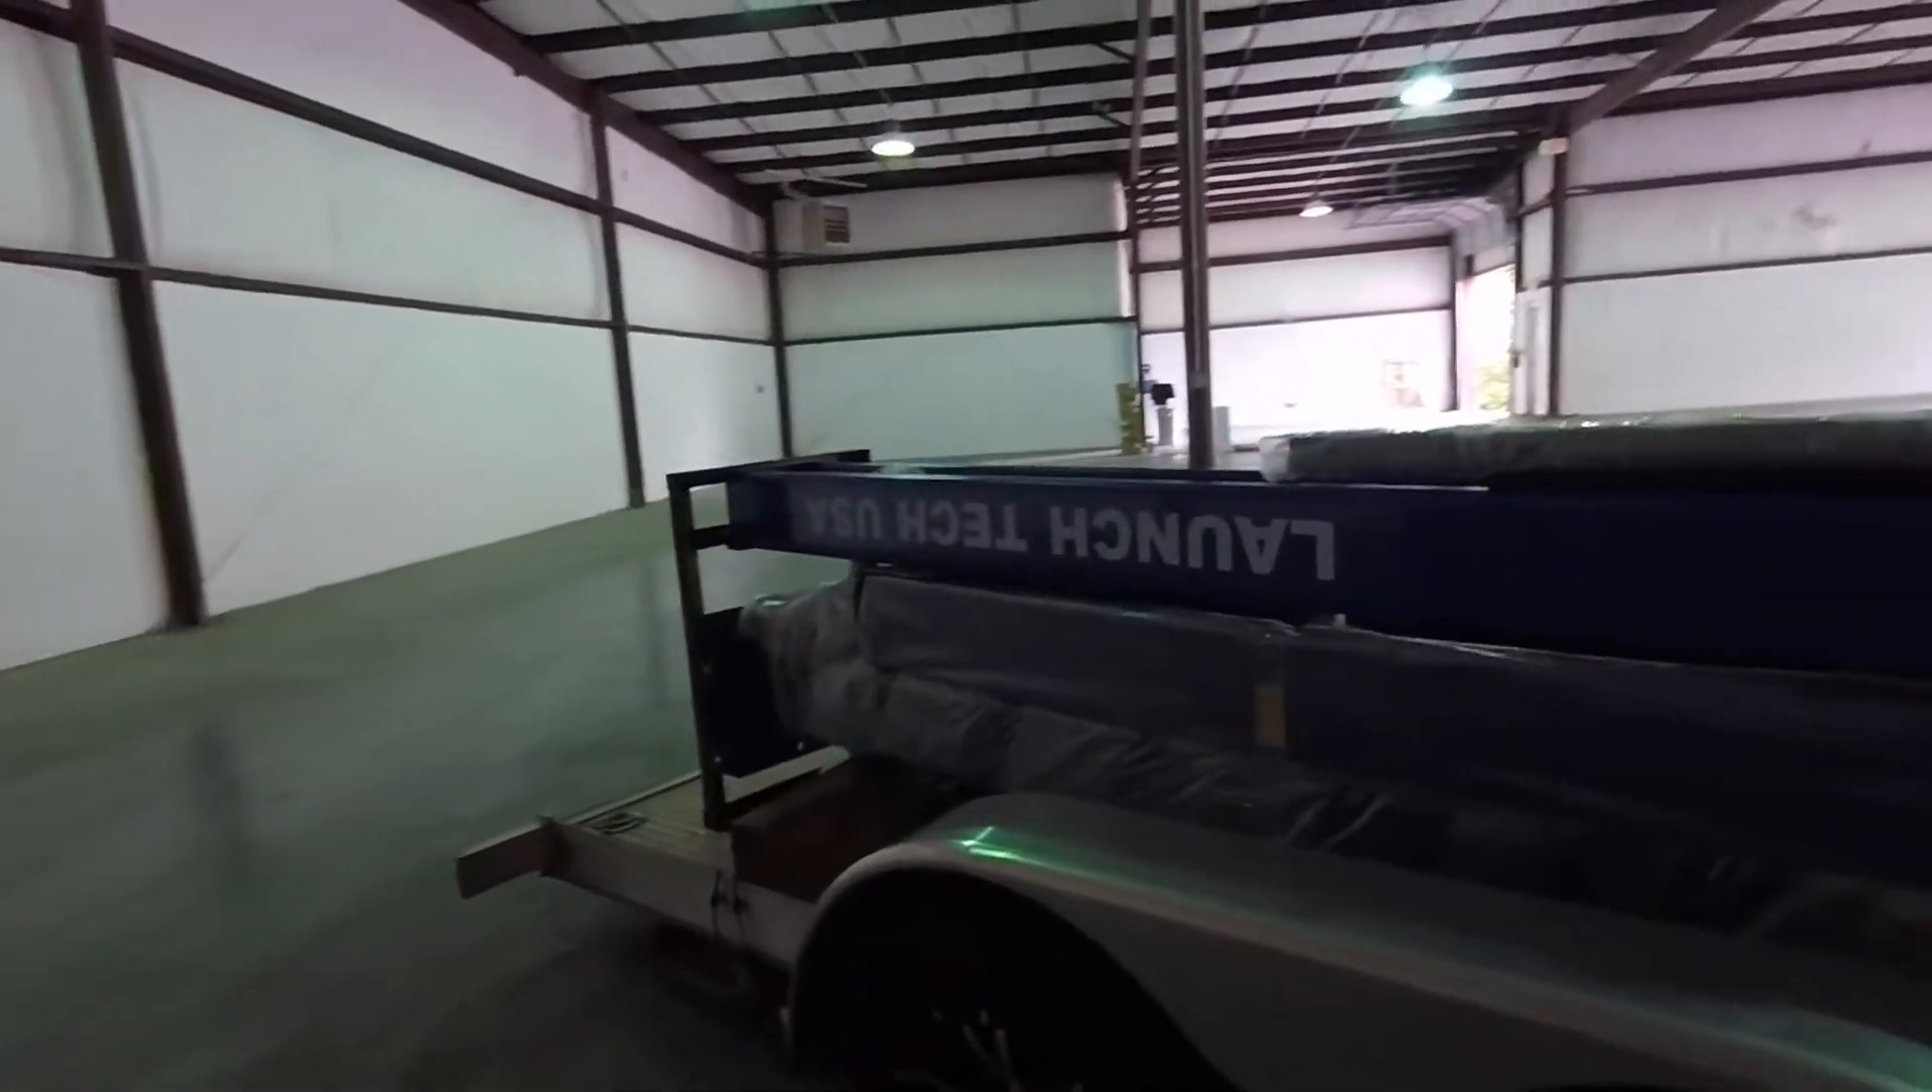Alright guys, so not much of an update, but the lift is here, it's just not installed yet obviously.